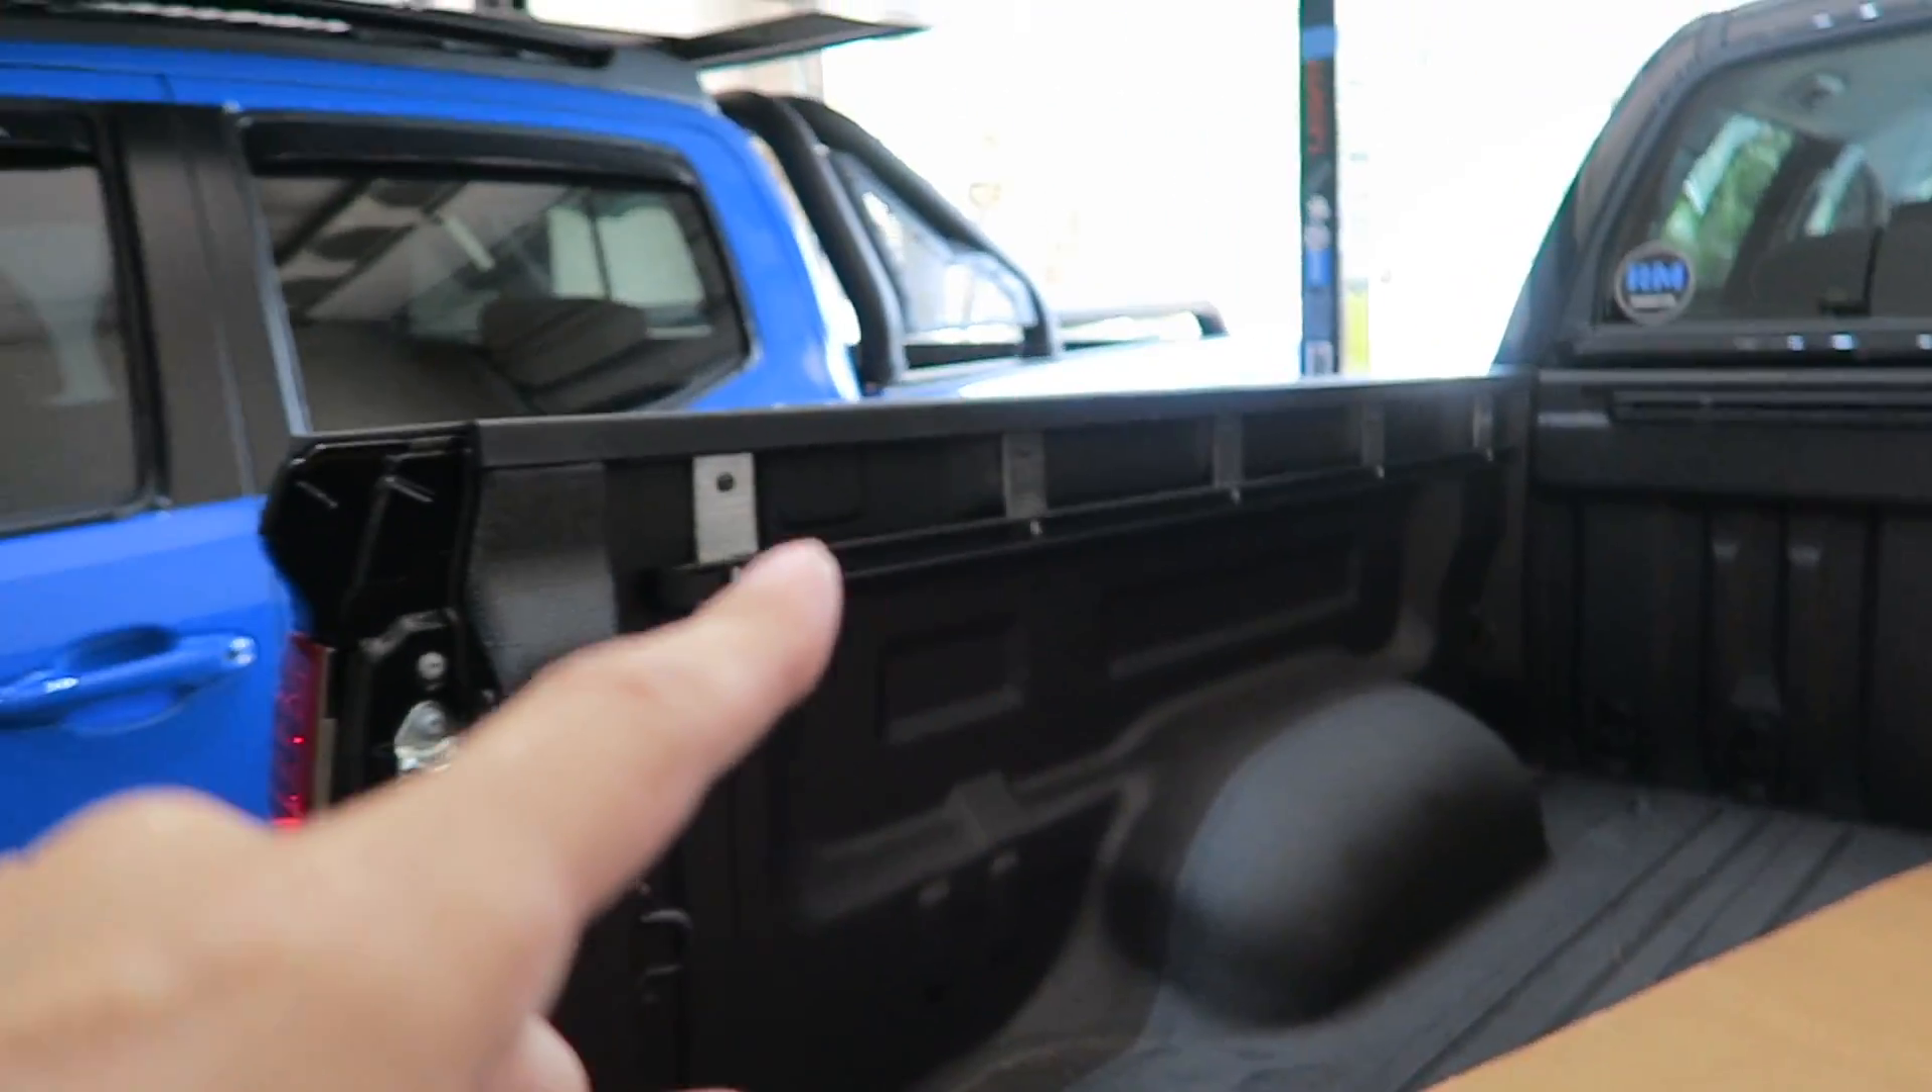All right, I've got all the rails put back on with the brackets that came with the kit.